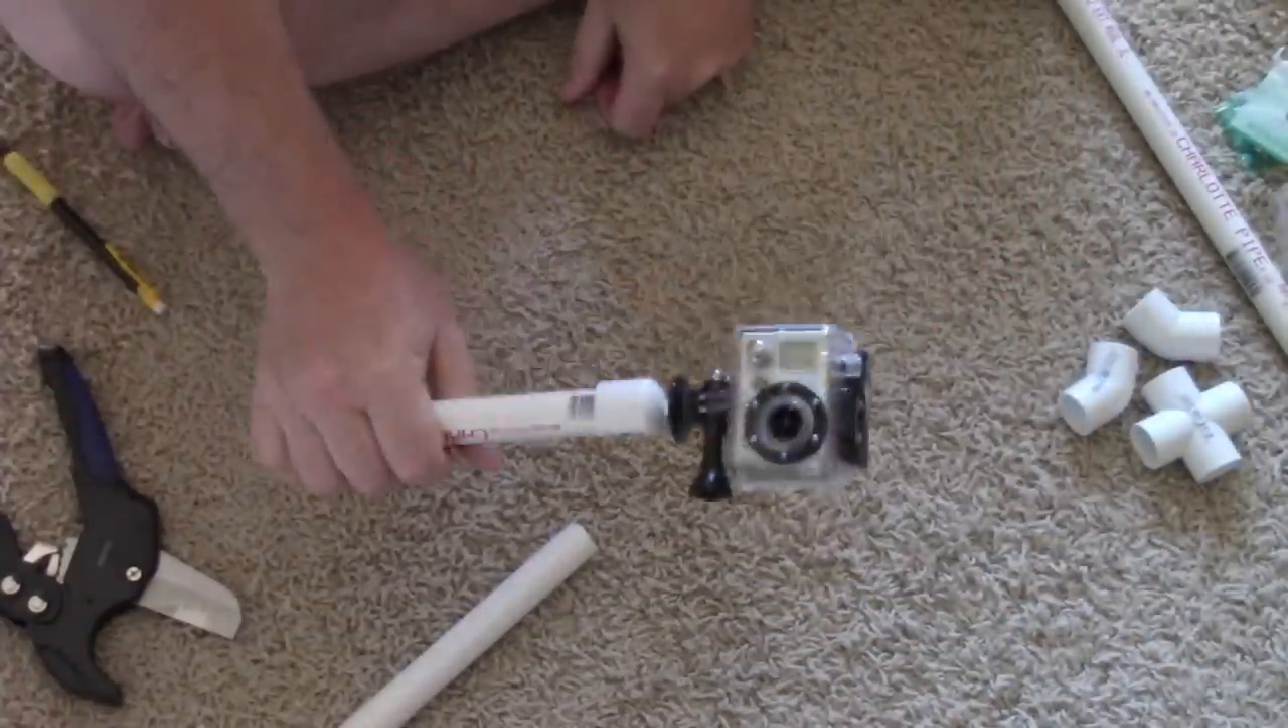They couldn't make the job any easier. That first piece fits right into the end of our camera mount.